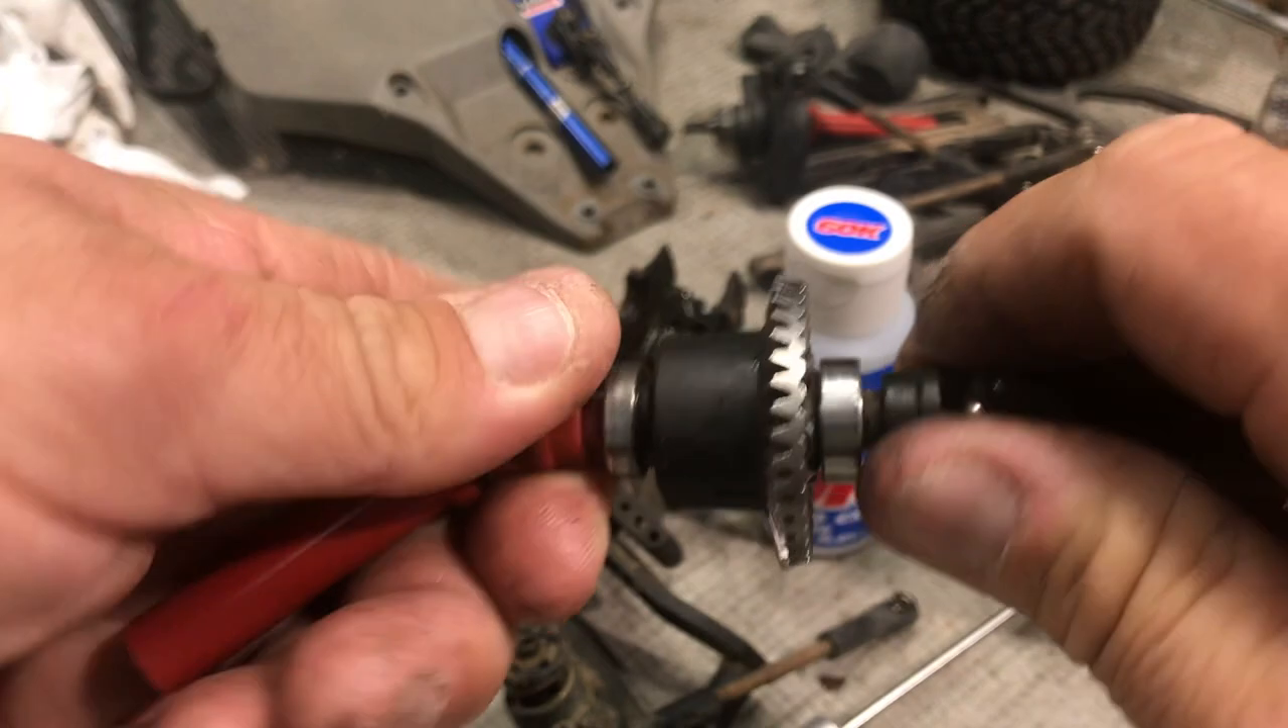That front differential is all back together.